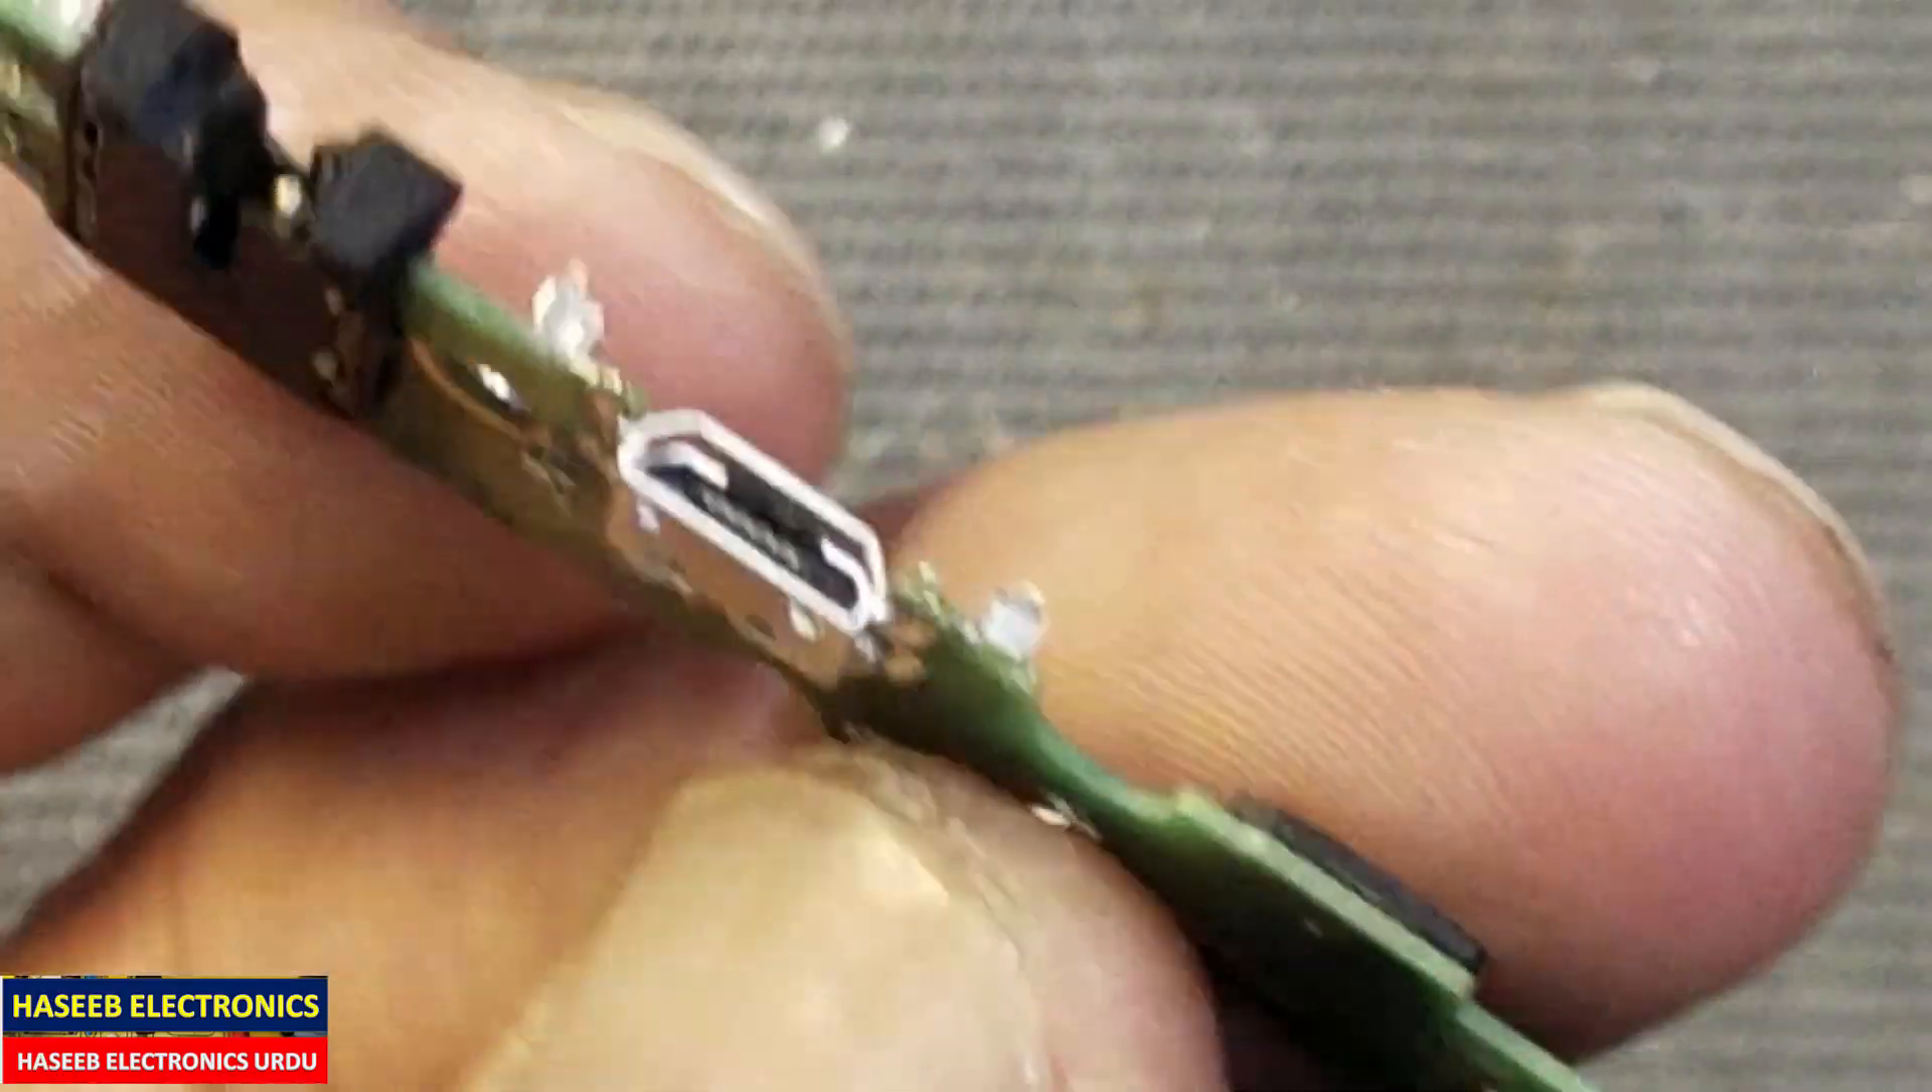Charging base is now installed properly.